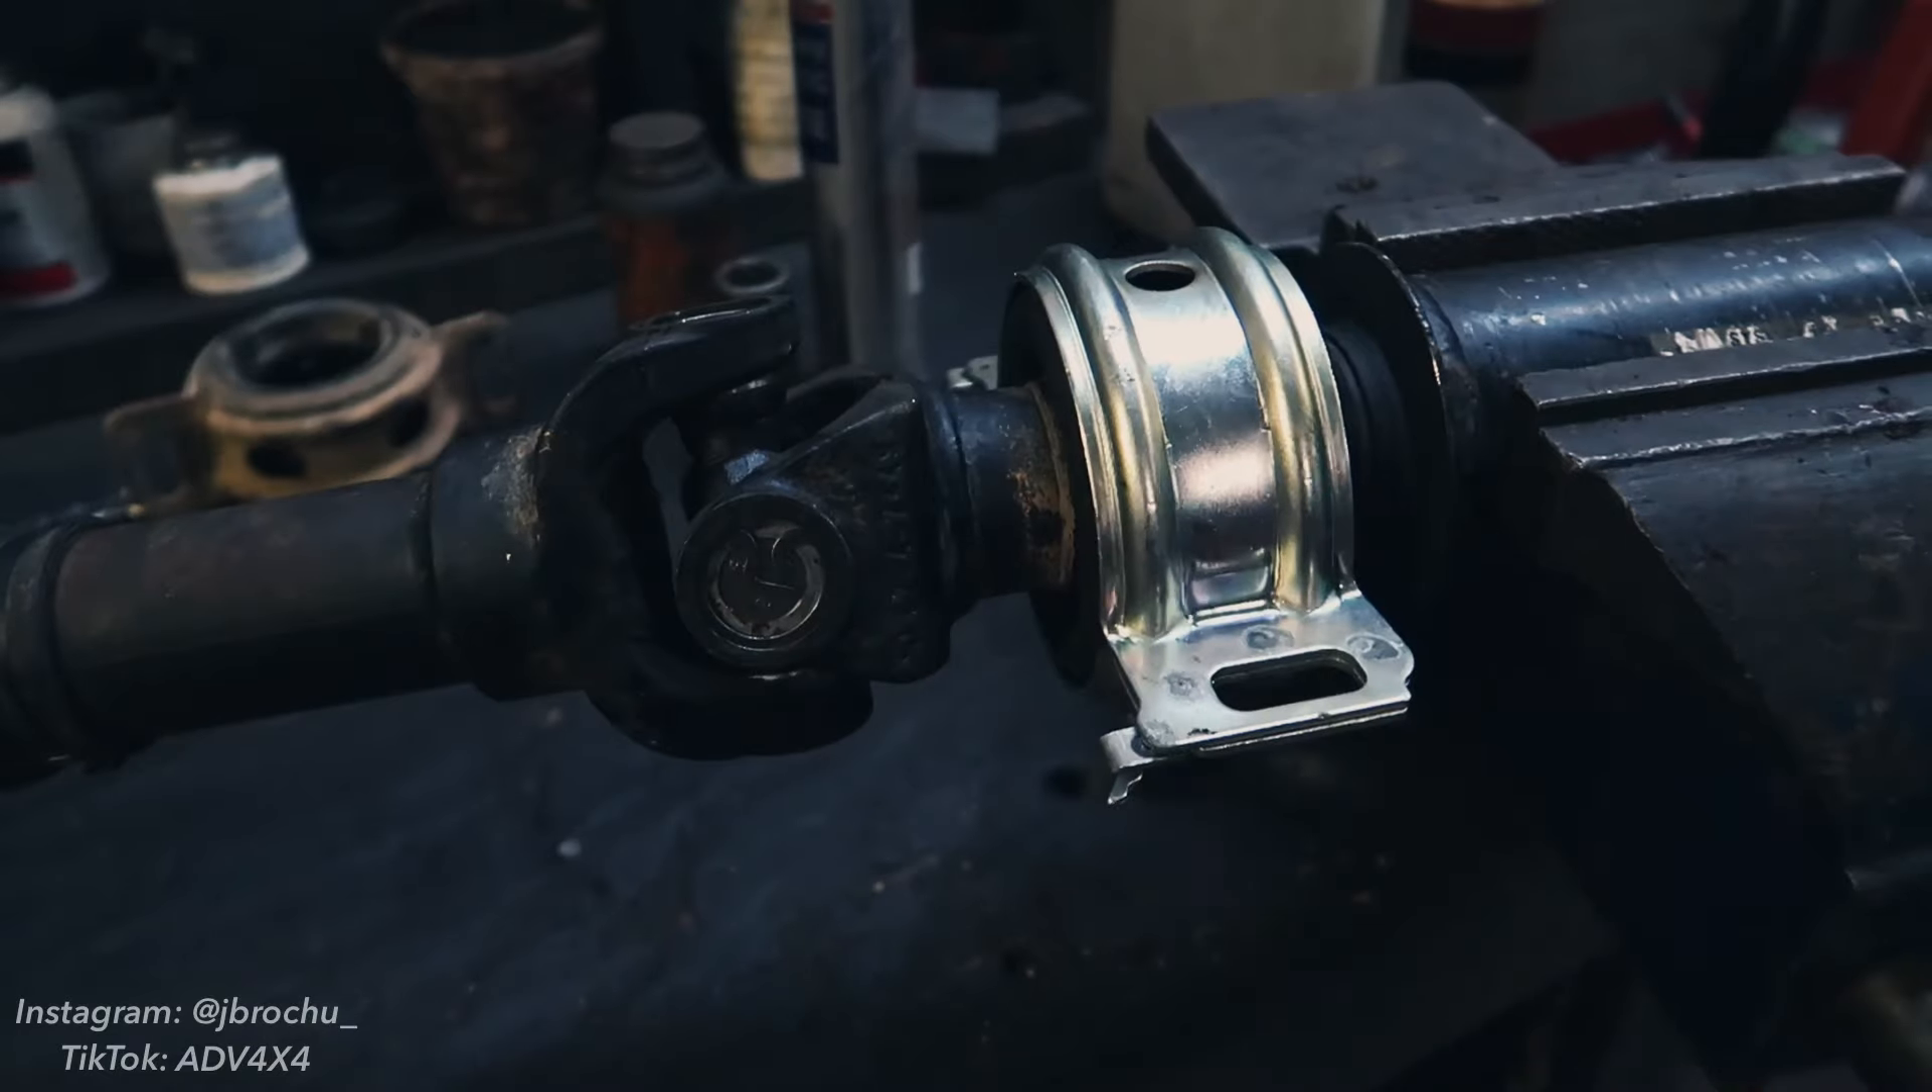All right that's the new carrier bearing installed.